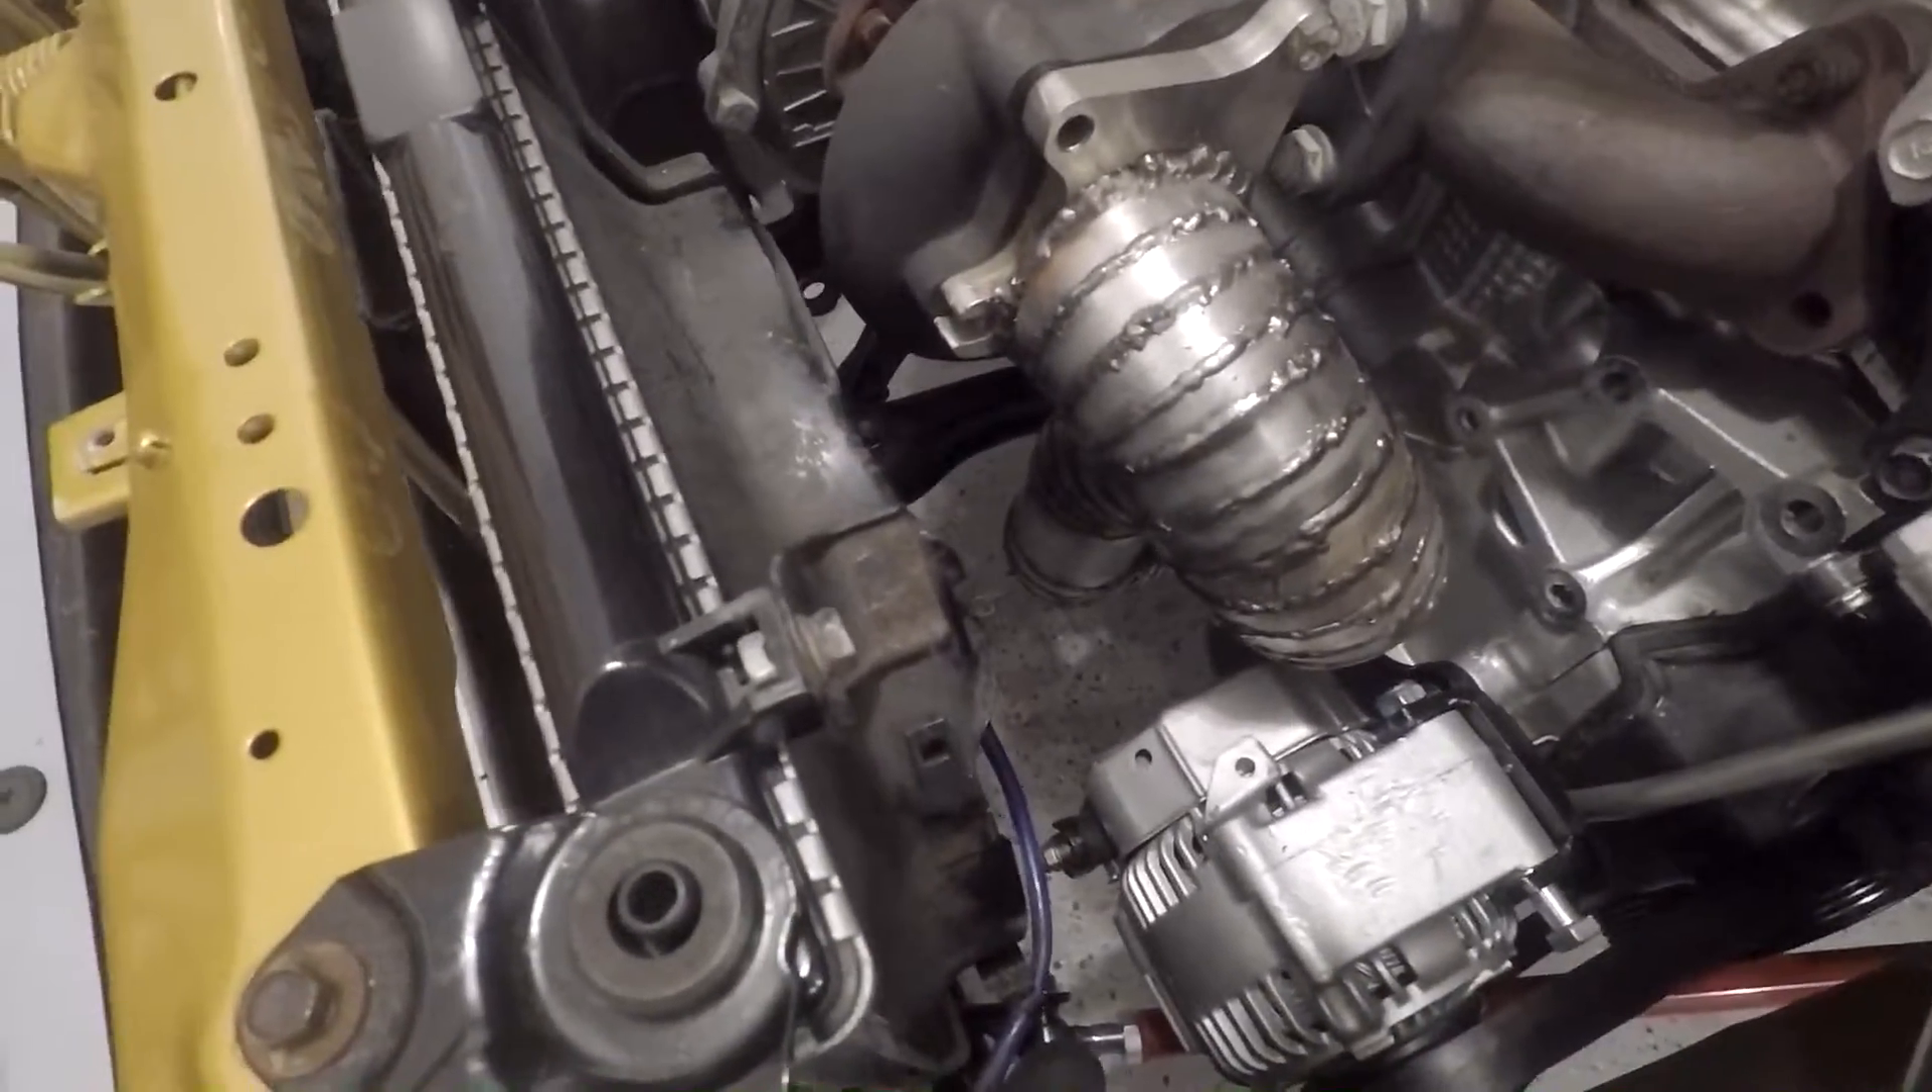So I got the down pipe in right here And you can see that we got plenty of room Over by the alternator.